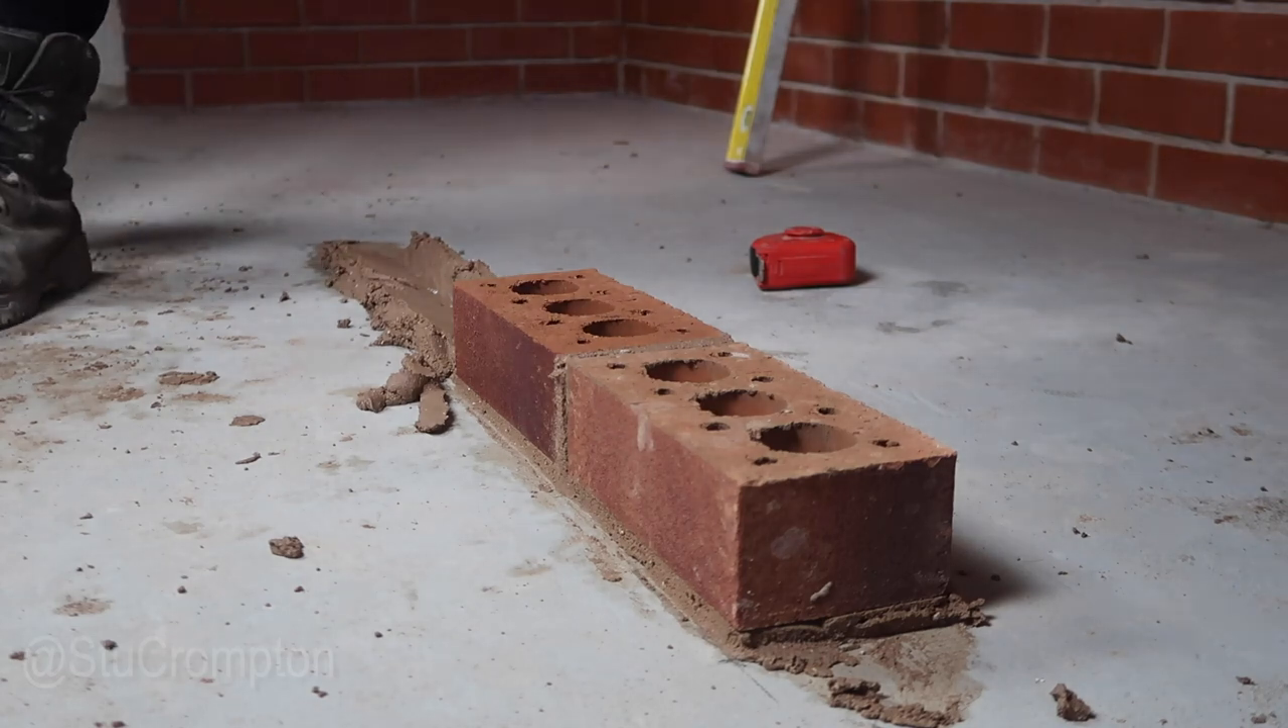So there's two bricks laid.